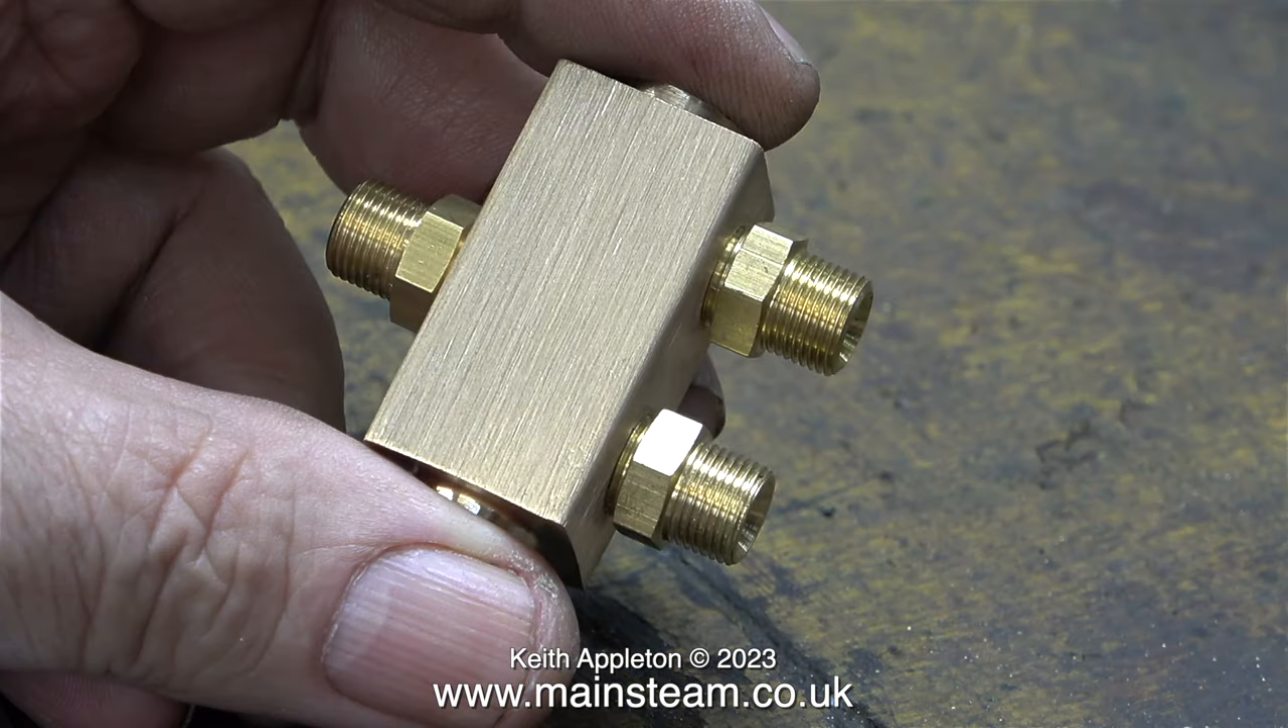Here you see a test fitting of the steam unions and it looks quite good although the single fitting will be replaced by a globe valve.